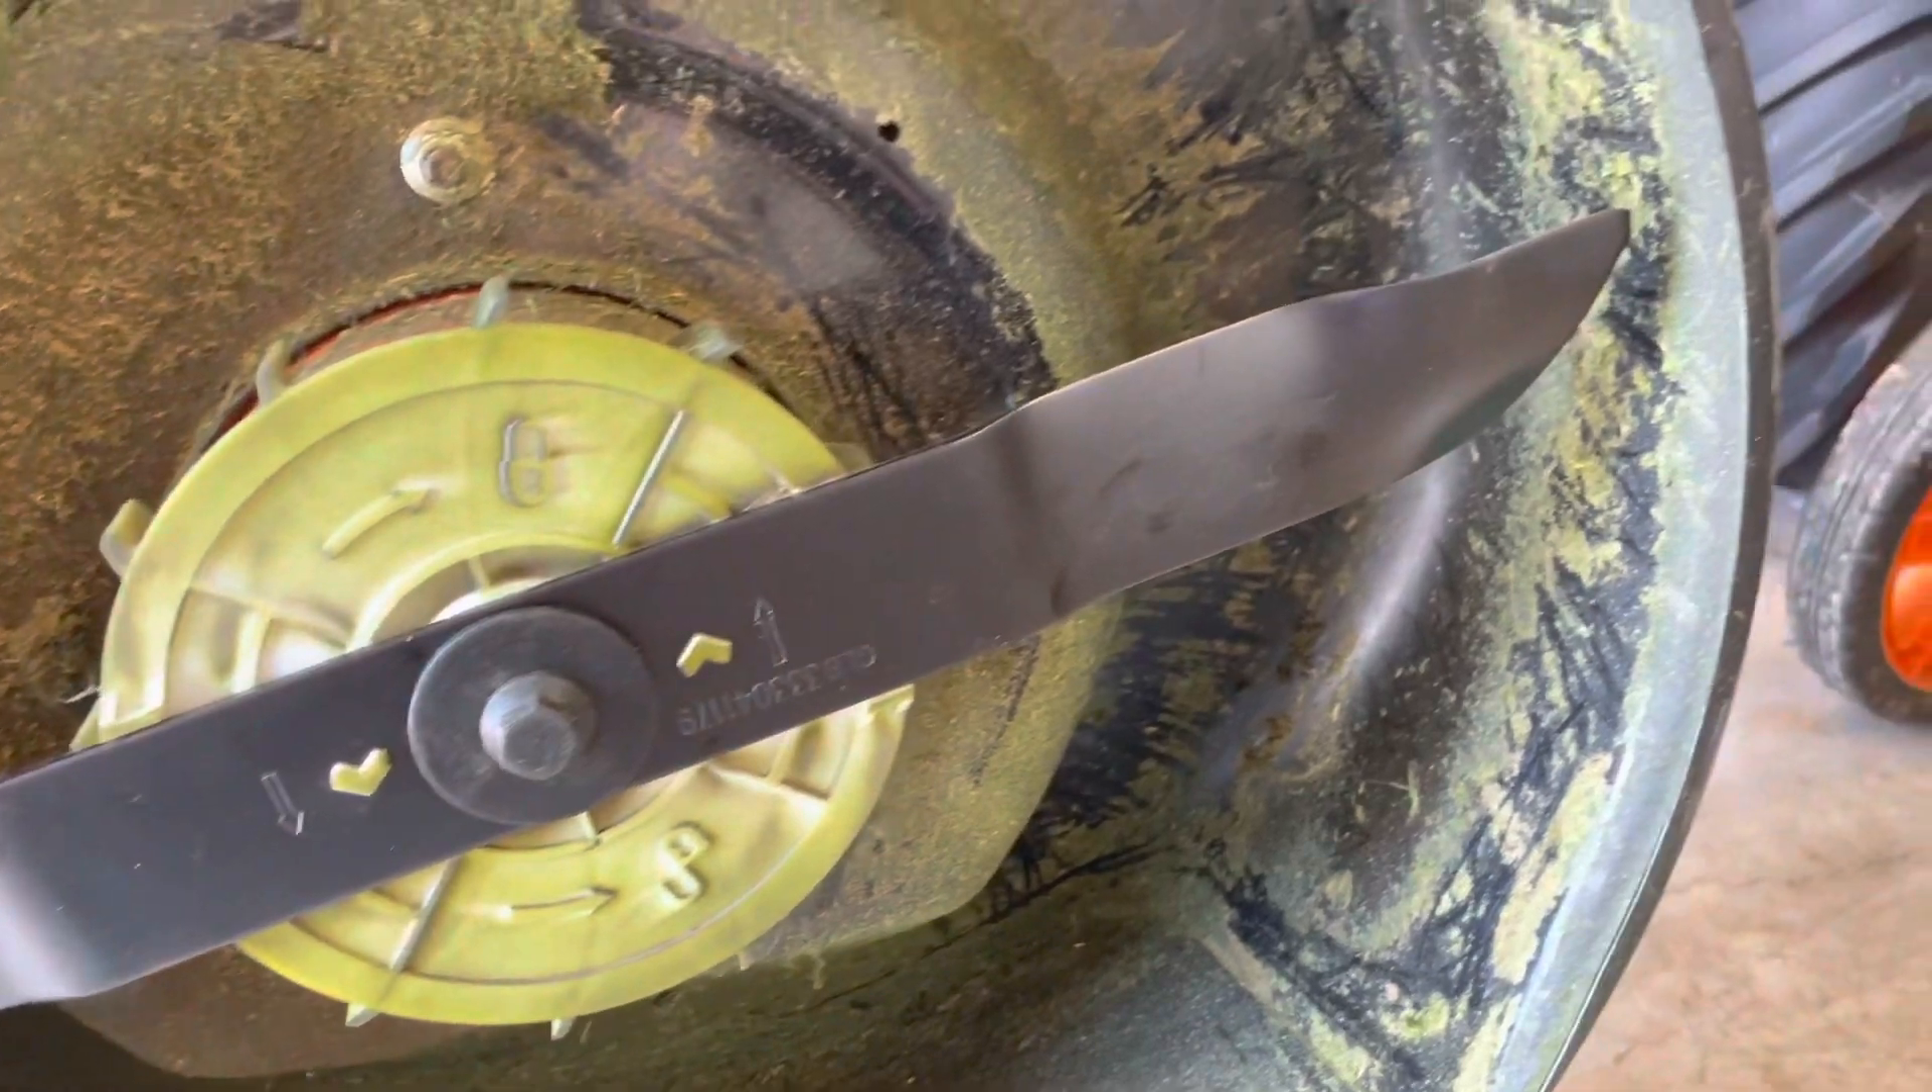So there's the new blade on.